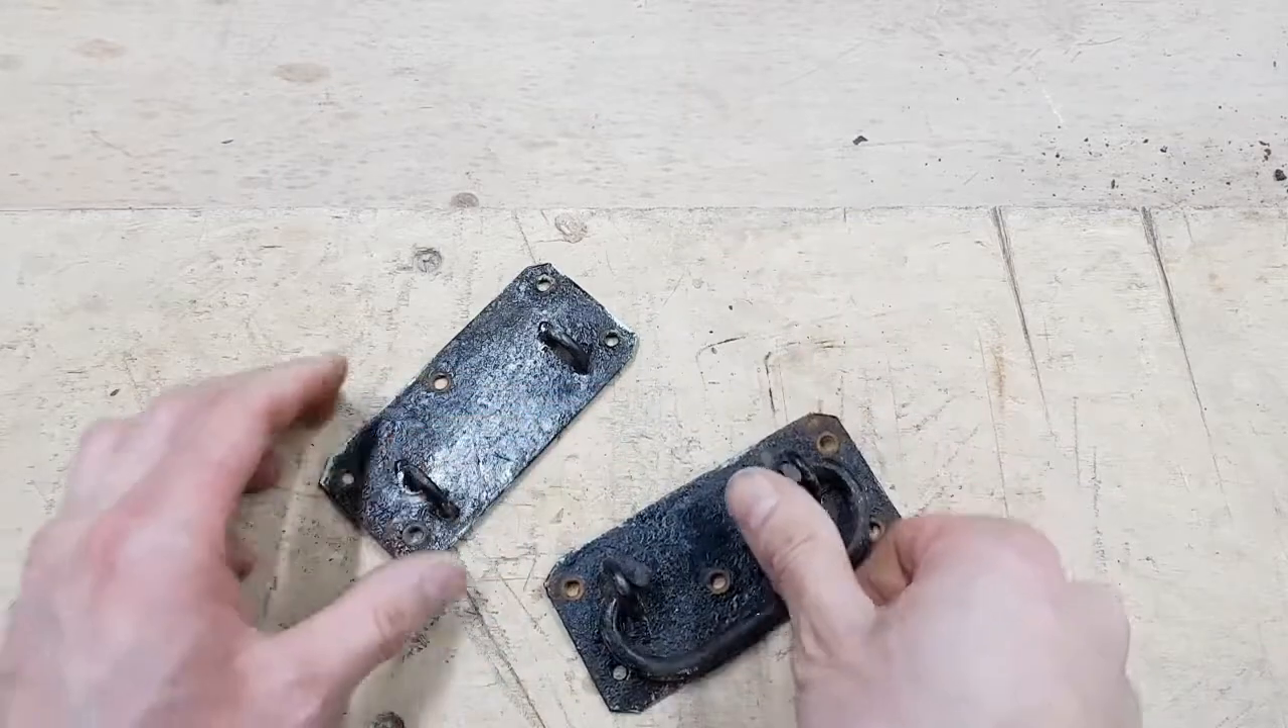Unfortunately the rod is missing from this plate here so I've got a six mil rod which I plan to bend and make a handle out of this.